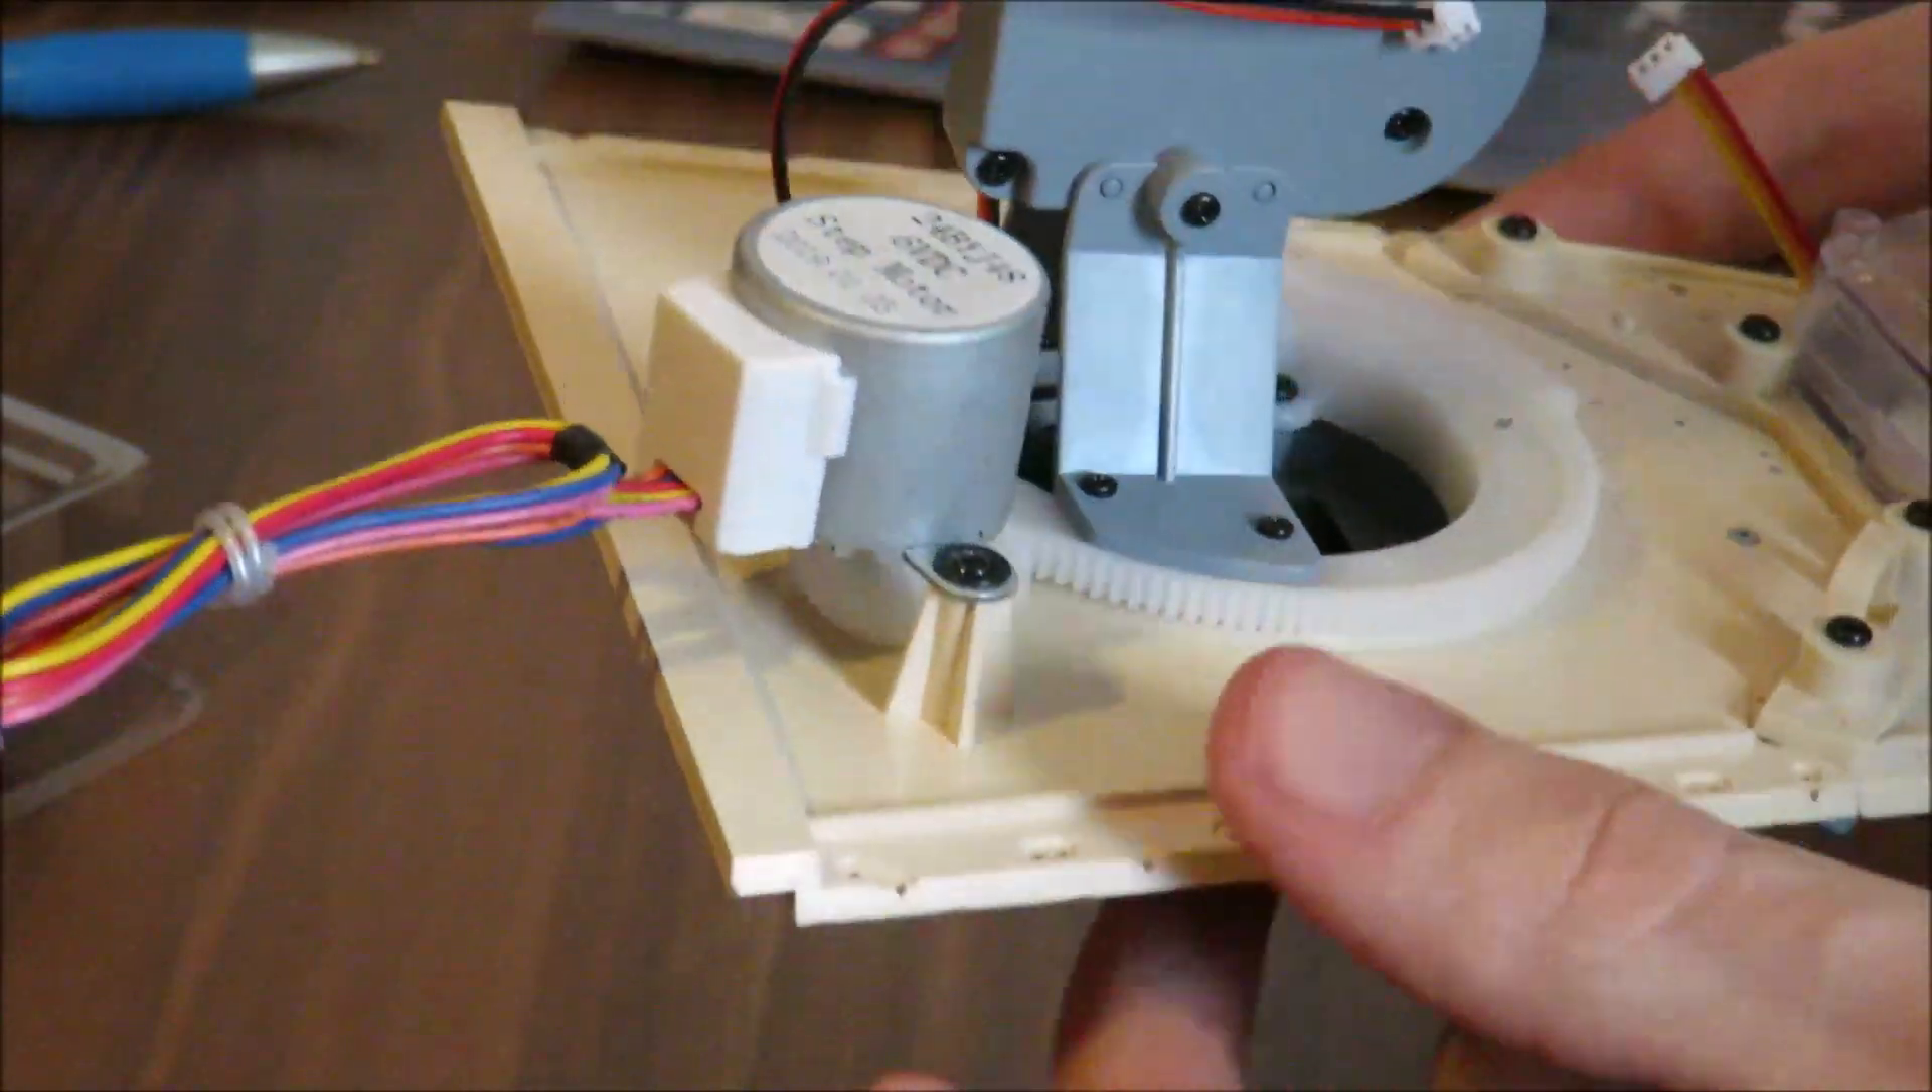Hier haben wir jetzt den Schrittmotor mit den entsprechenden Schrauben am Oberdeck befestigt.